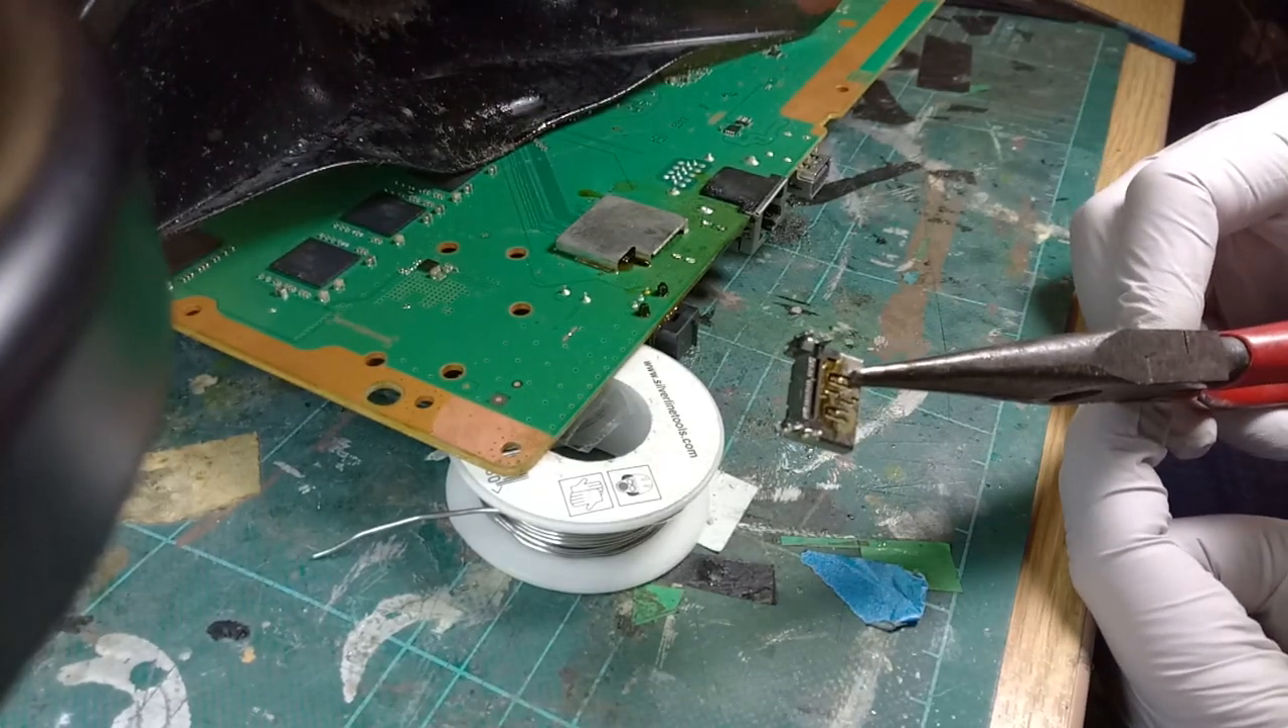We've got our port out now.